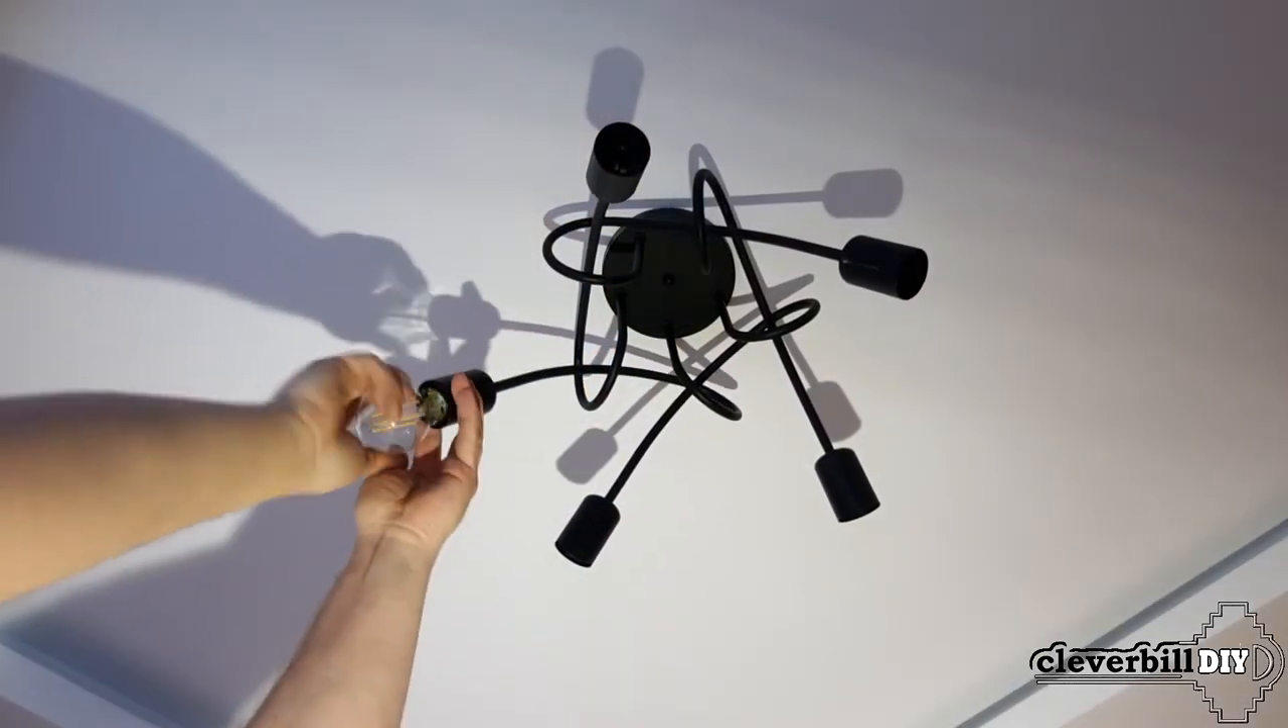It remains only to screw in the bulbs.